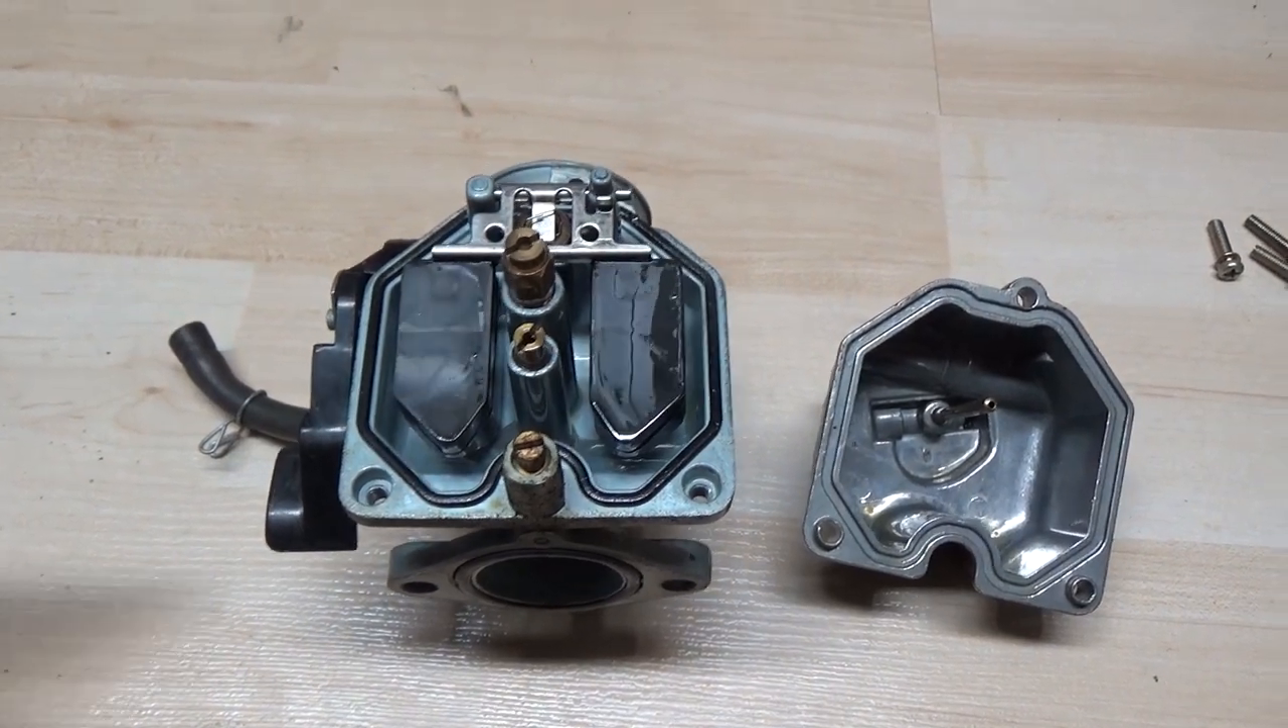Now that the sediment bowl is off we can have a little look inside of our carburetor here.